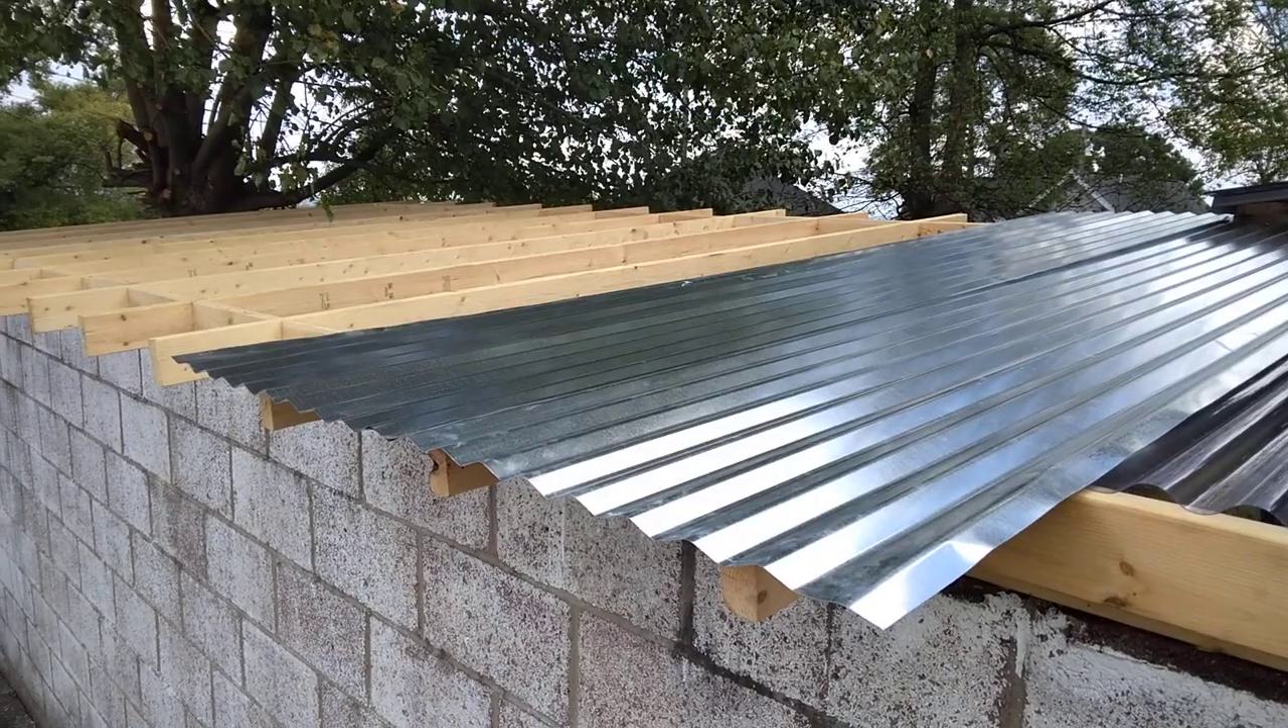And the framing's up. Seems to be holding without mid-span blocking. Now someday, if this tin wants to be removed, you could go with plywood, tar paper, composition shingles, gutters.